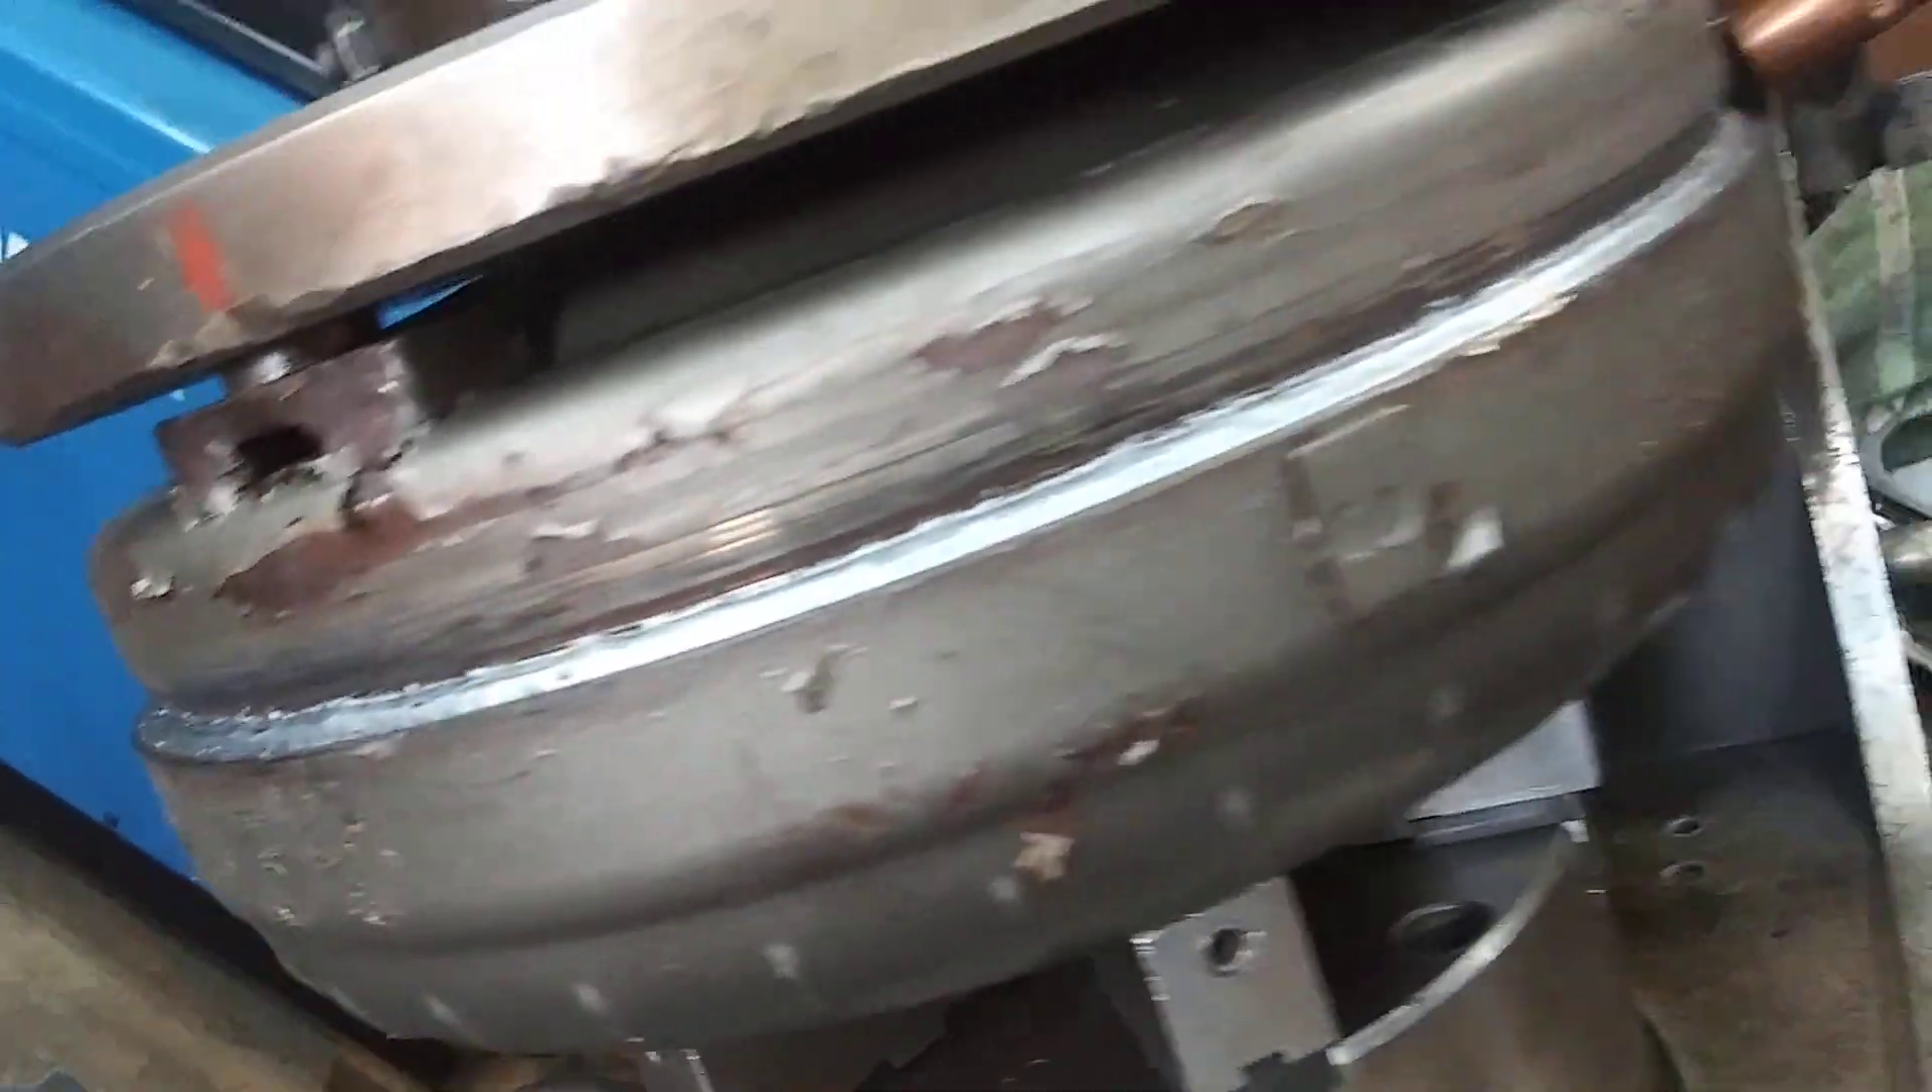Okay now we've got our torque converter welded up.